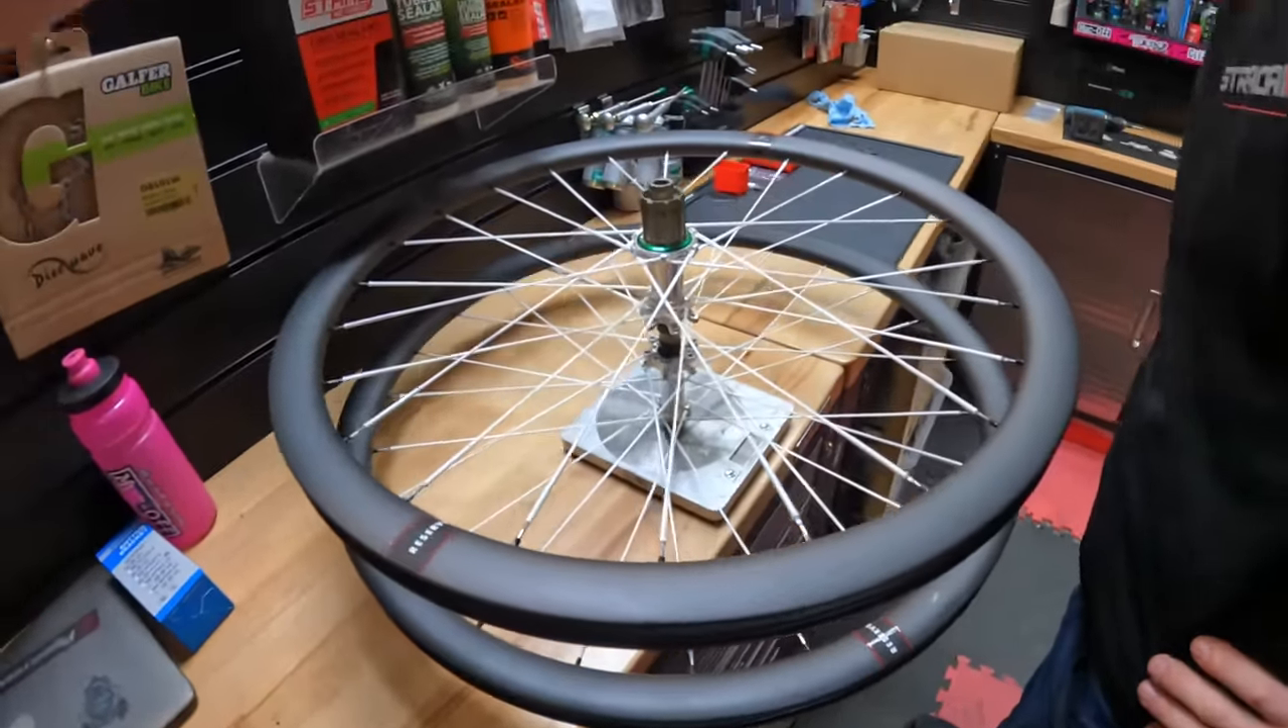We haven't got cassette rotors on here or anything yet or tires or anything.